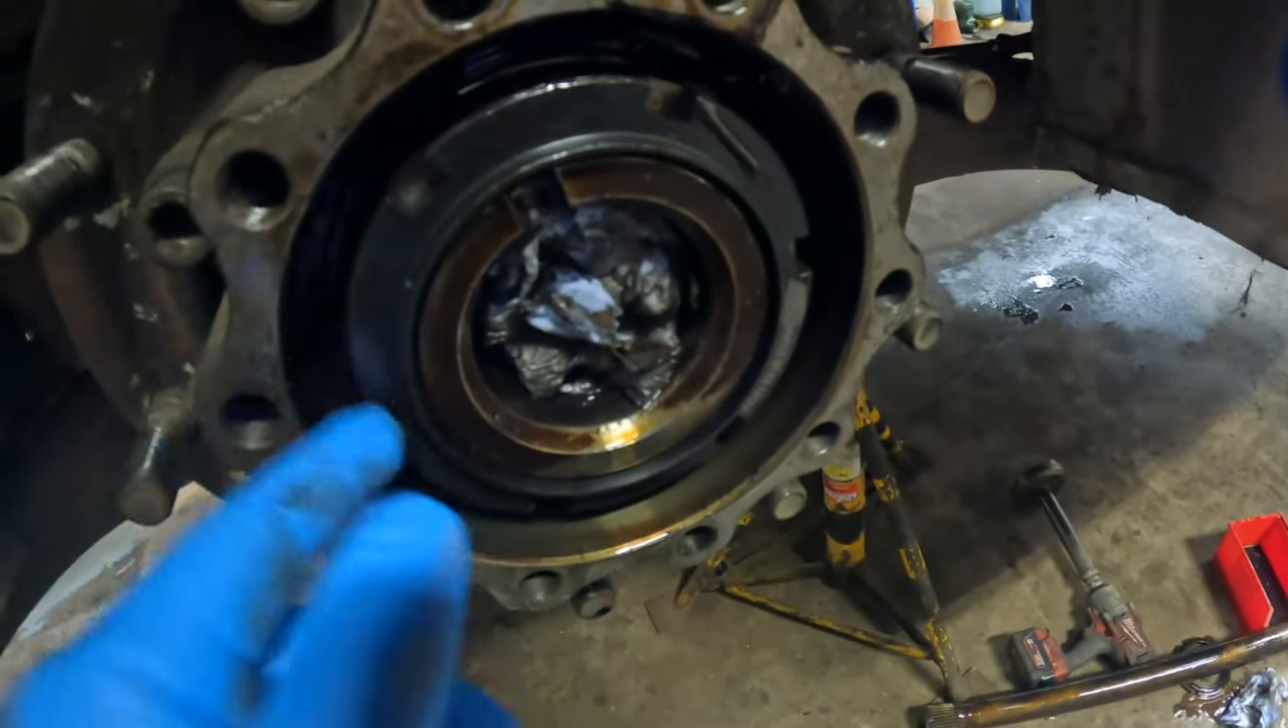So that's the hub back on.